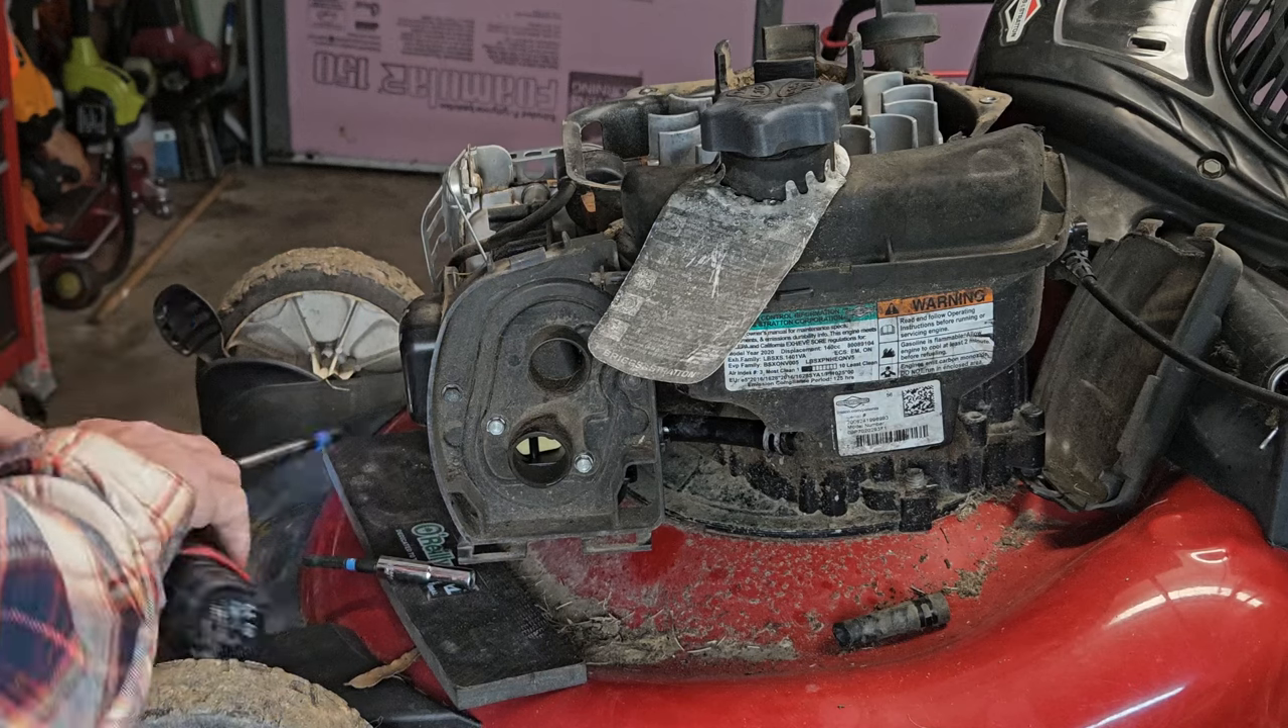She still needs an air filter. I don't have one of those.